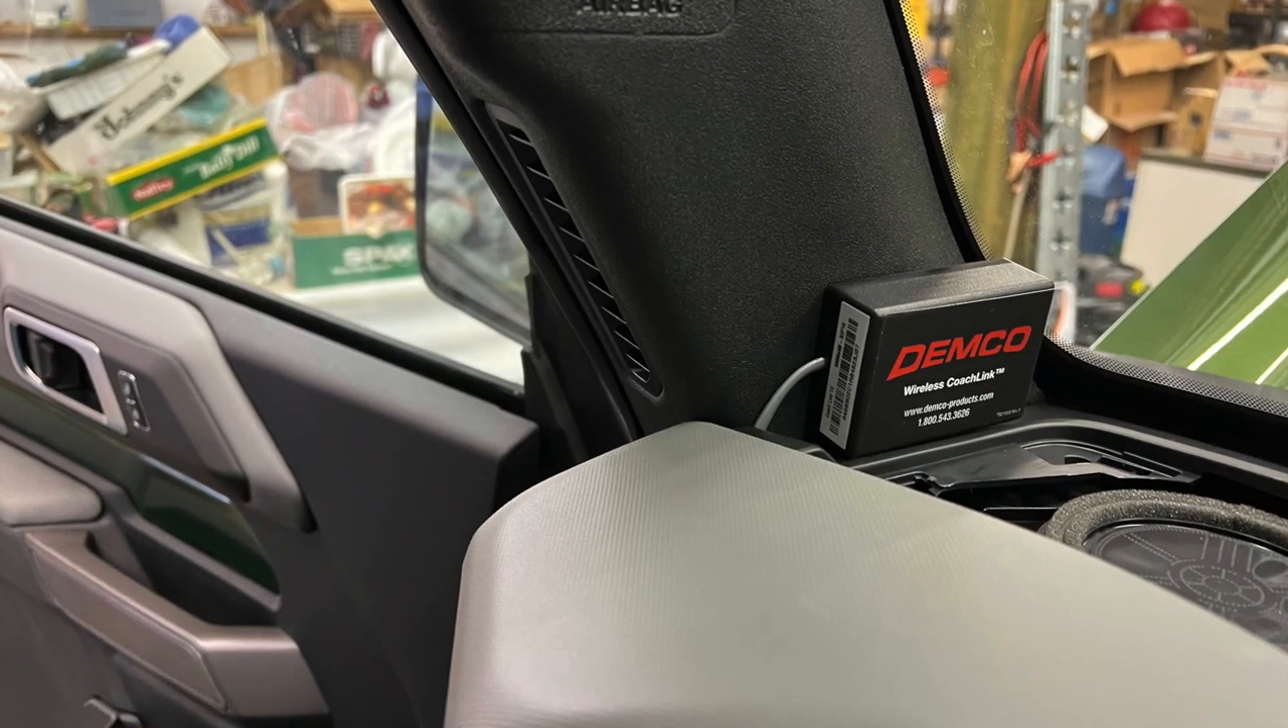I put the wireless coach link transmitter up on the a-pillar with some sticky tape.